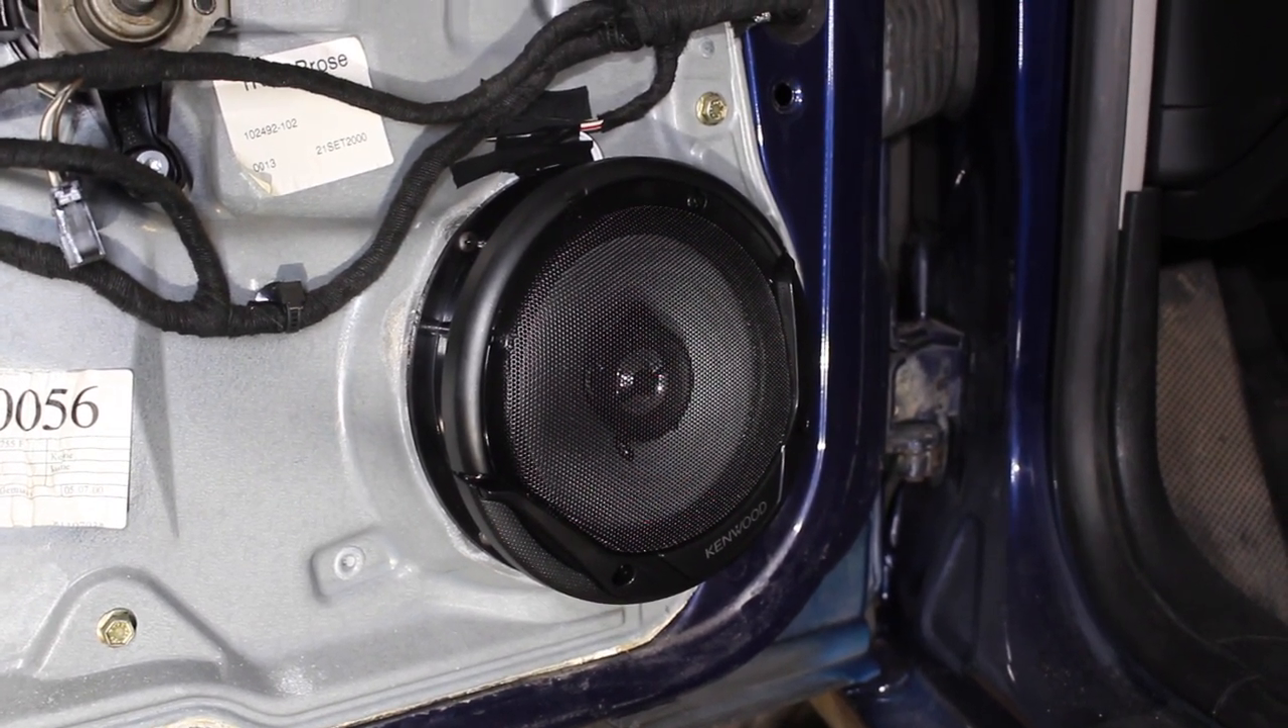Now, before we install the door panel back on the door, the speaker install is completely done at this point. Now, before you install the door back on the car, you want to see if the speaker works.